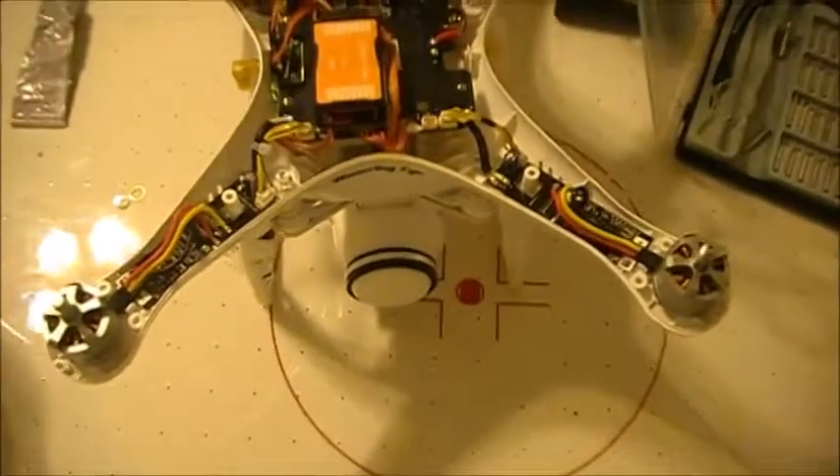All right just so you guys can see this is what the phantom looks like with the shell off.